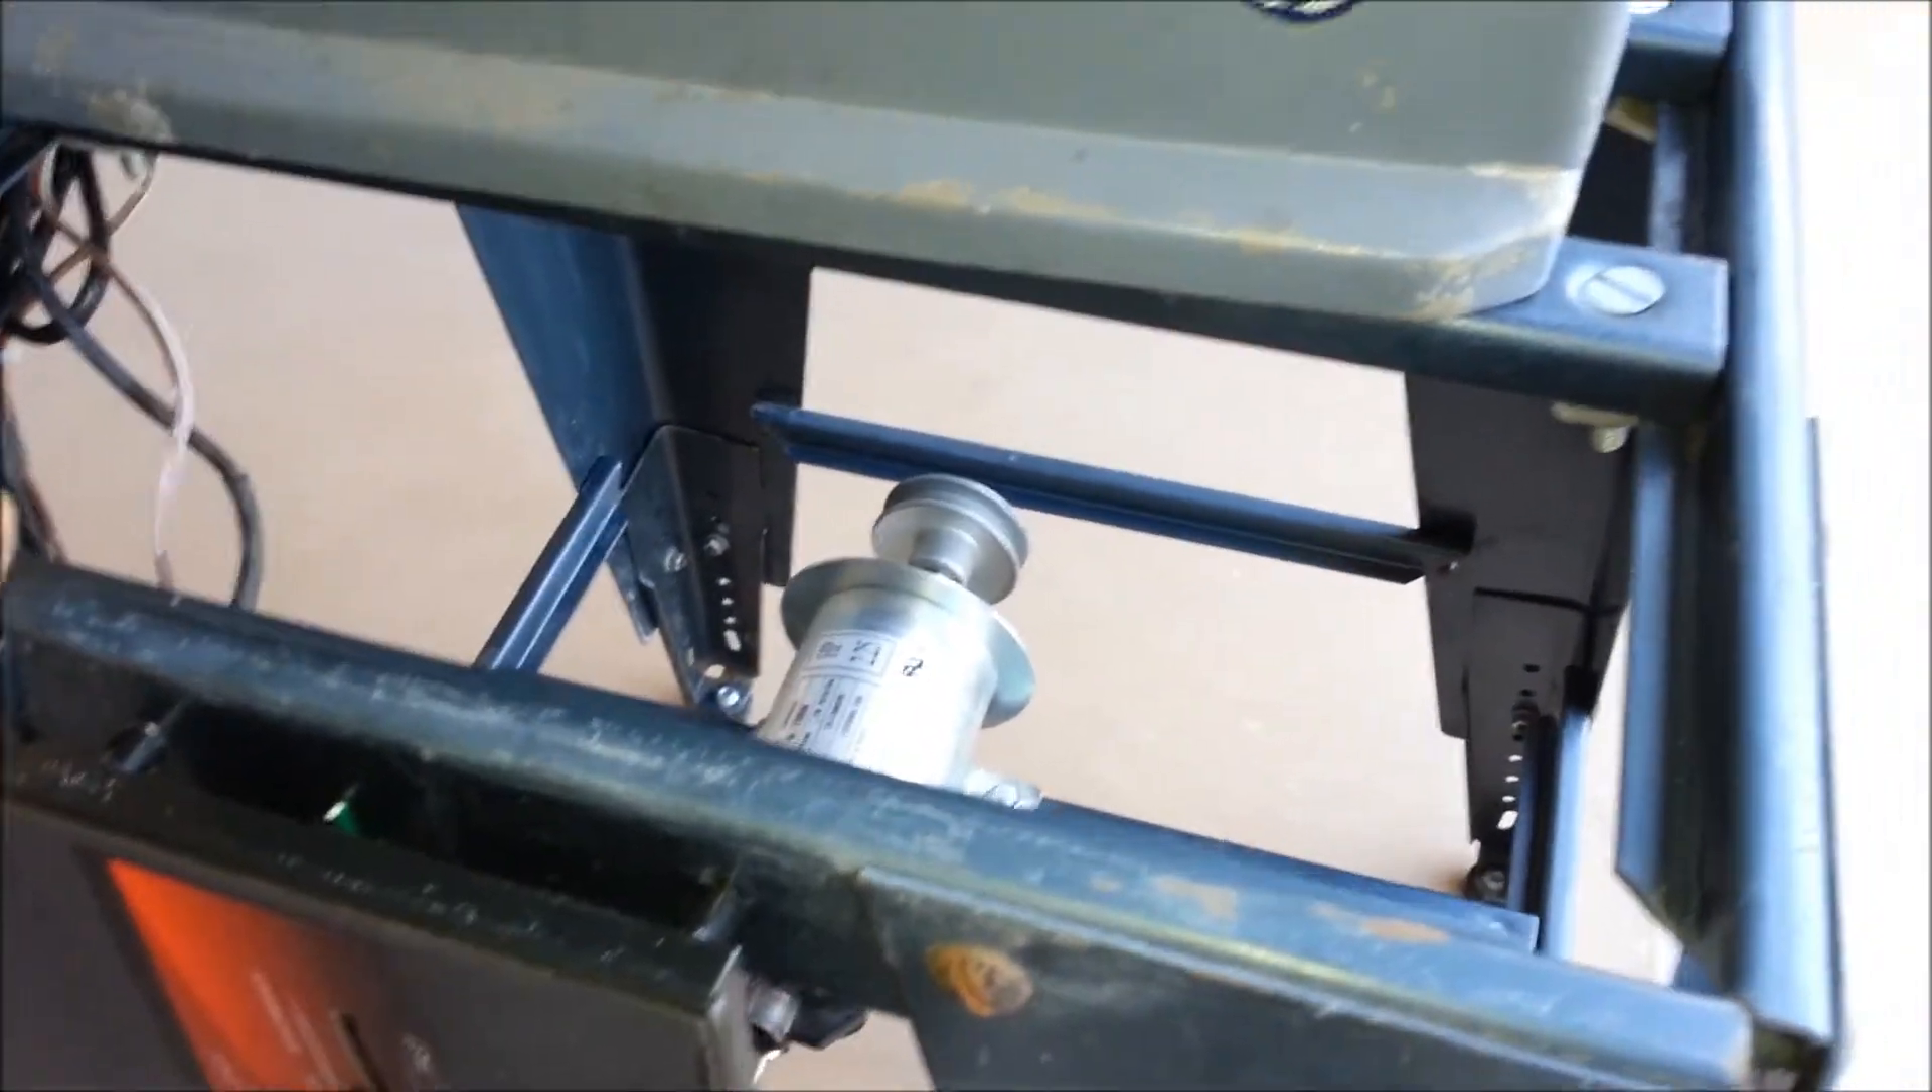Right now we don't have a belt connected.